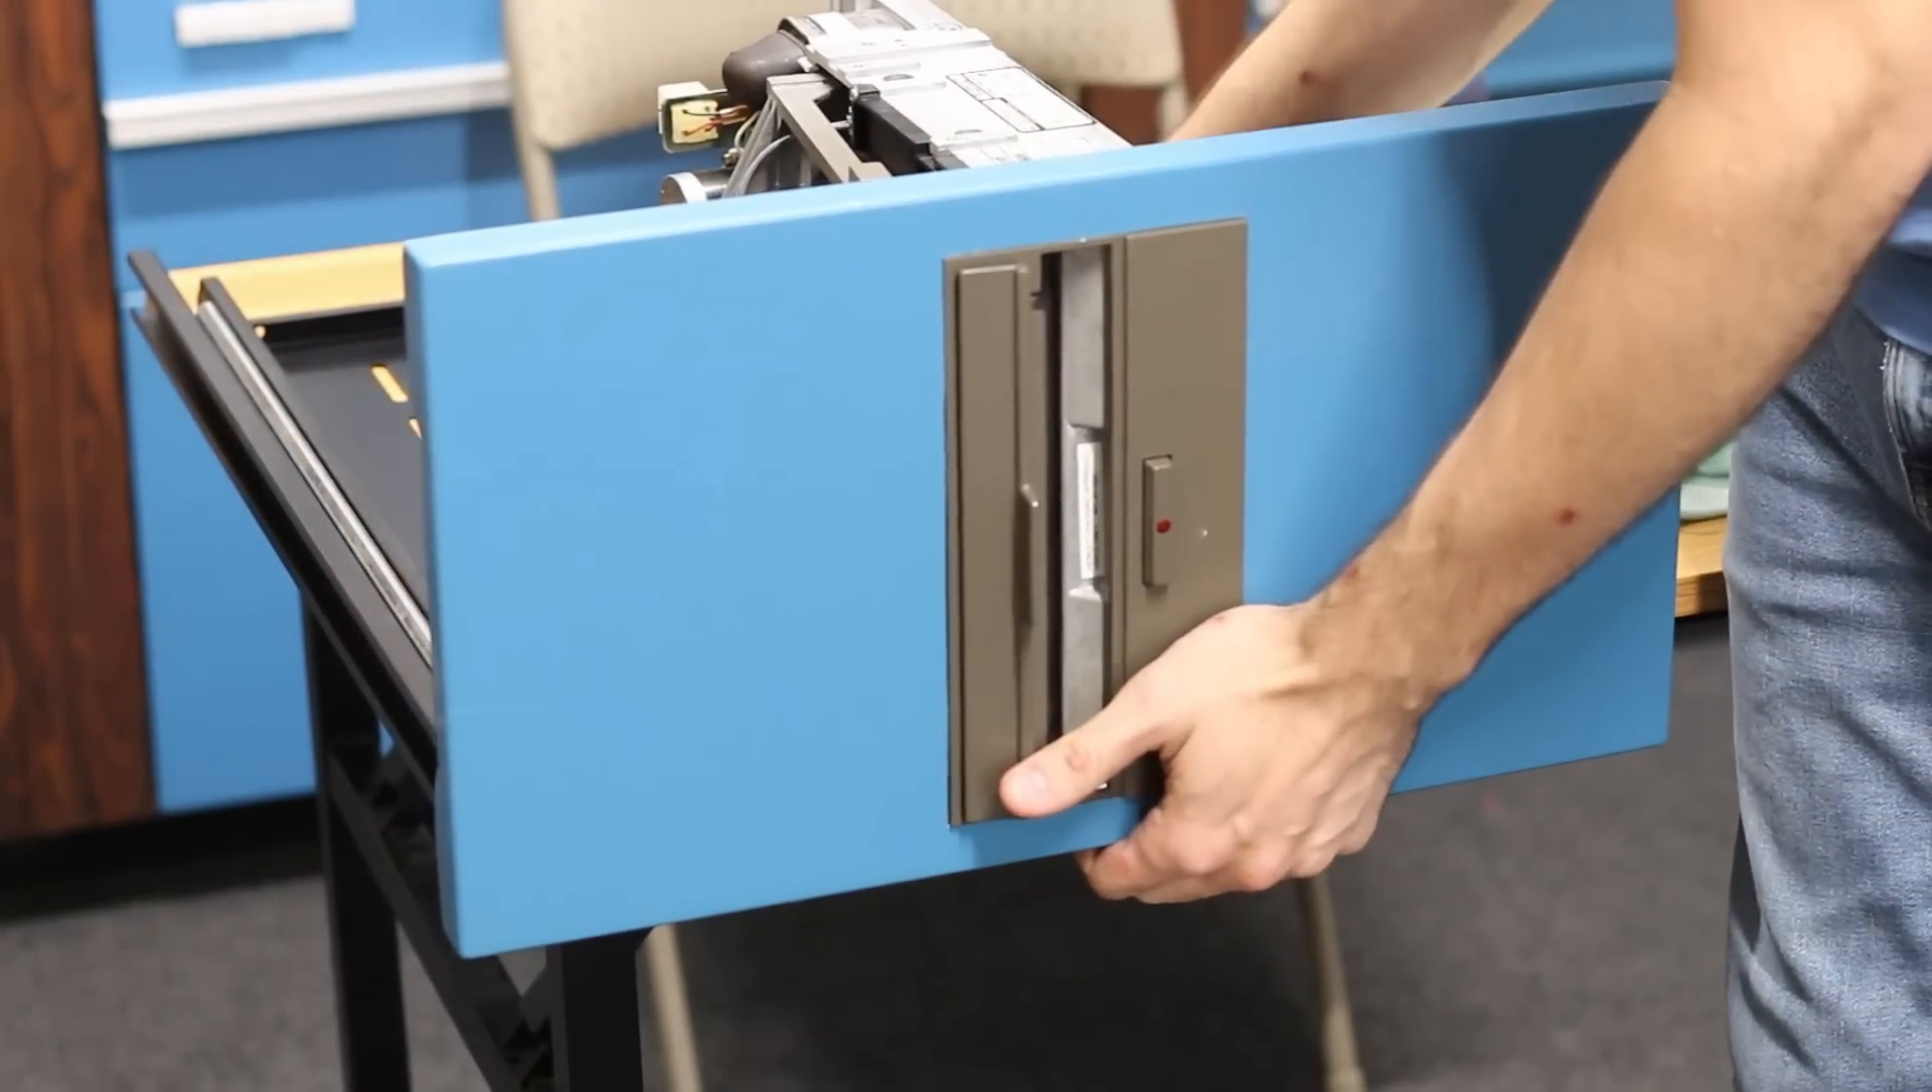With the notch cut out the floppy now fits perfectly in place.